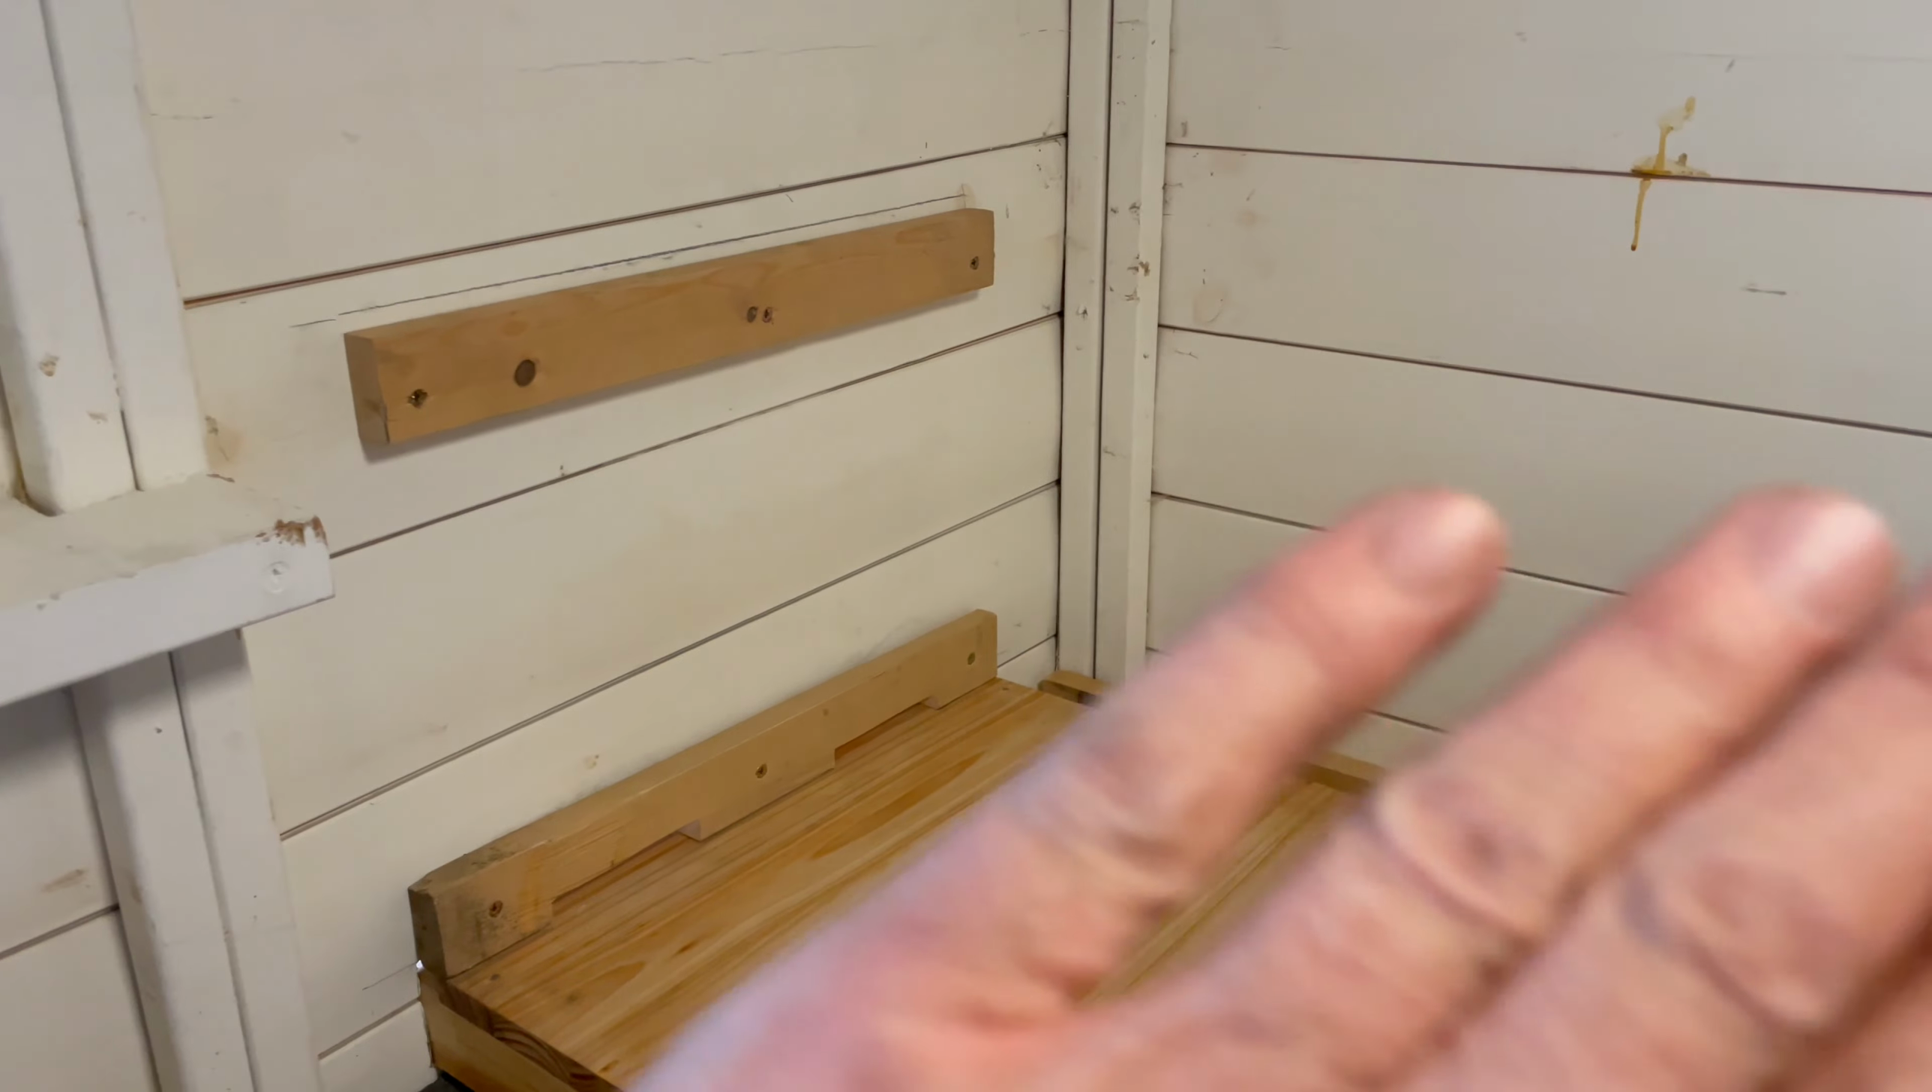What i've done is put a piece of timber on there to stop the um the hive pushing up against there.